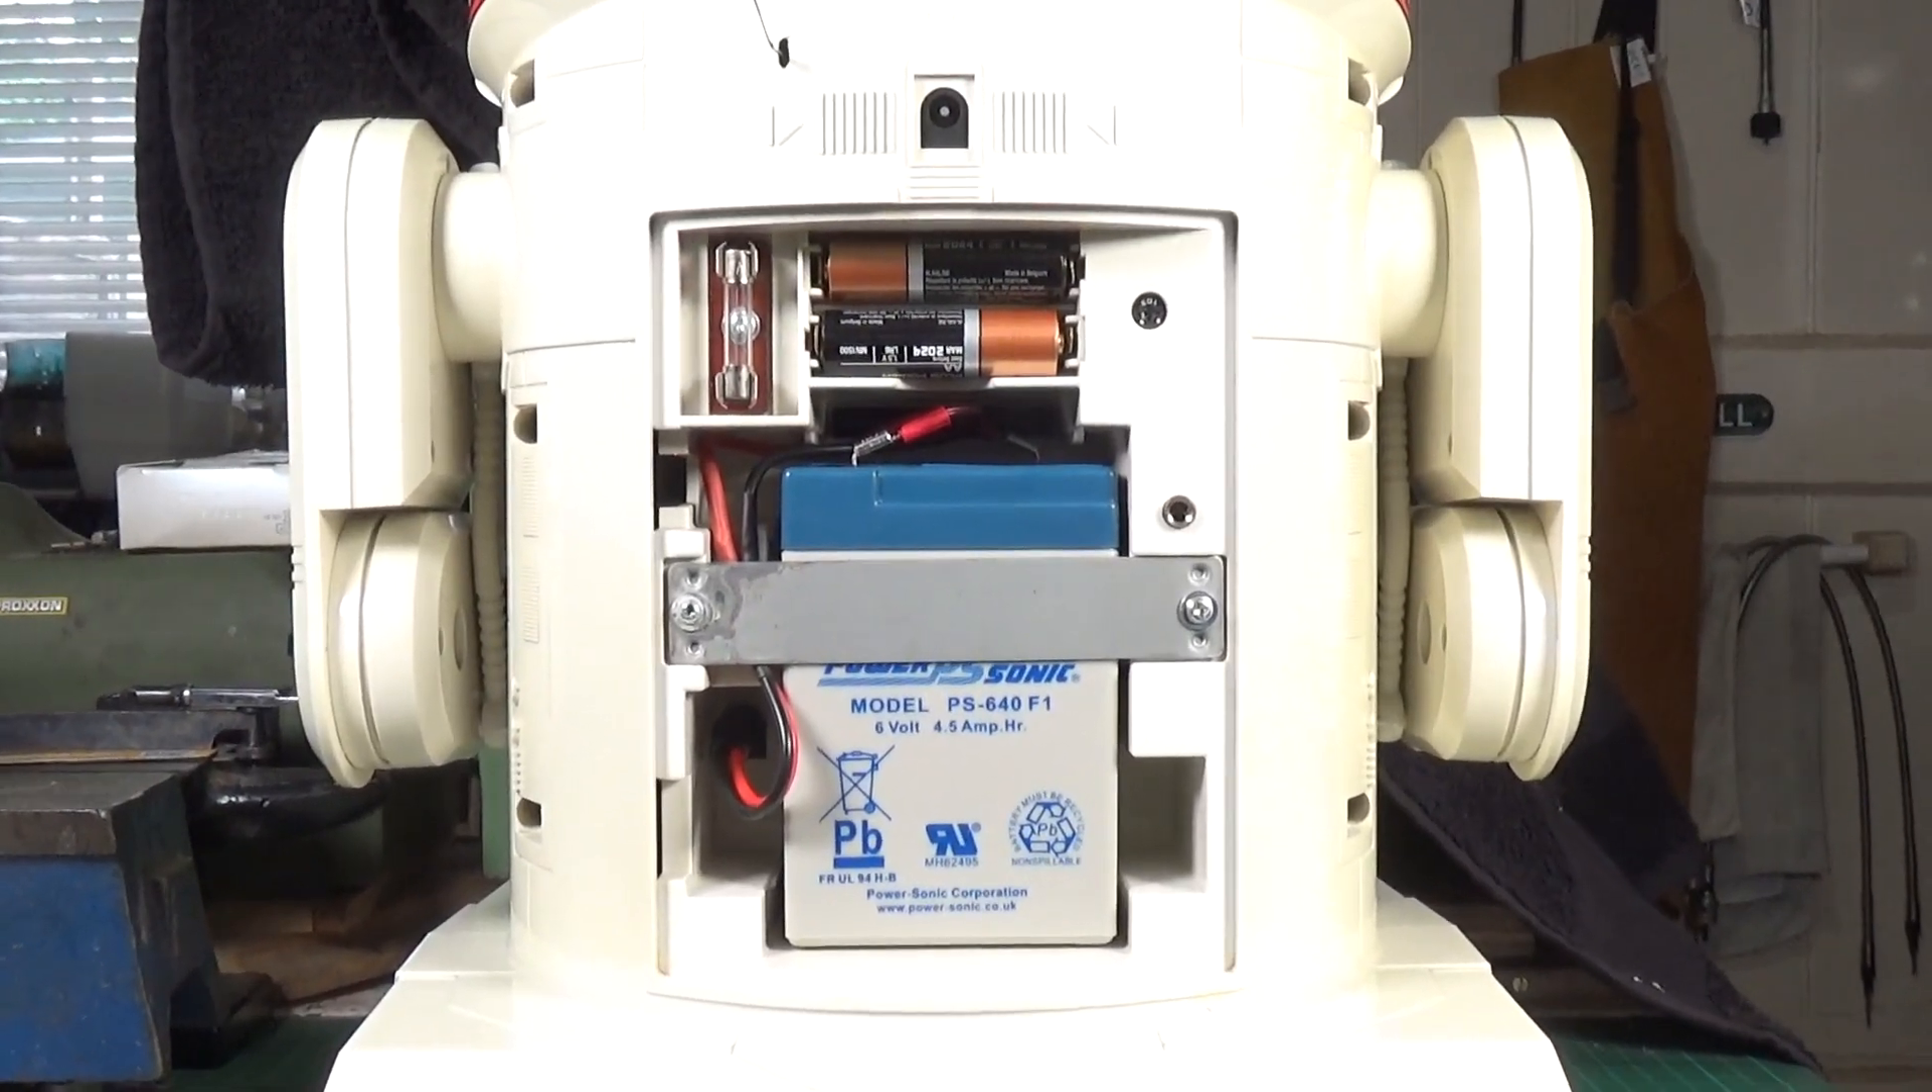The new battery arrived for the Omnibot, which I have now fitted. We'll have a close look at that. Fortunately, you can still get the batteries for this.